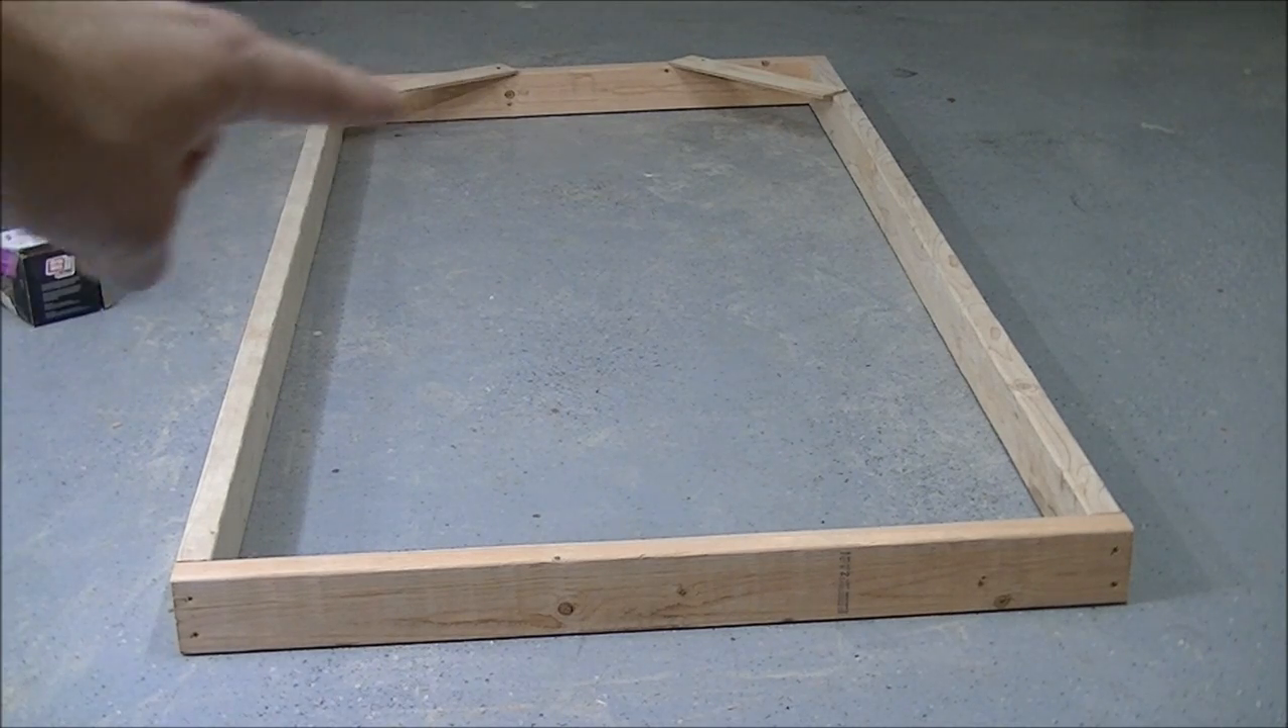I had to put two um braces at either end instead of opposite corners to get to square this thing was a pain.